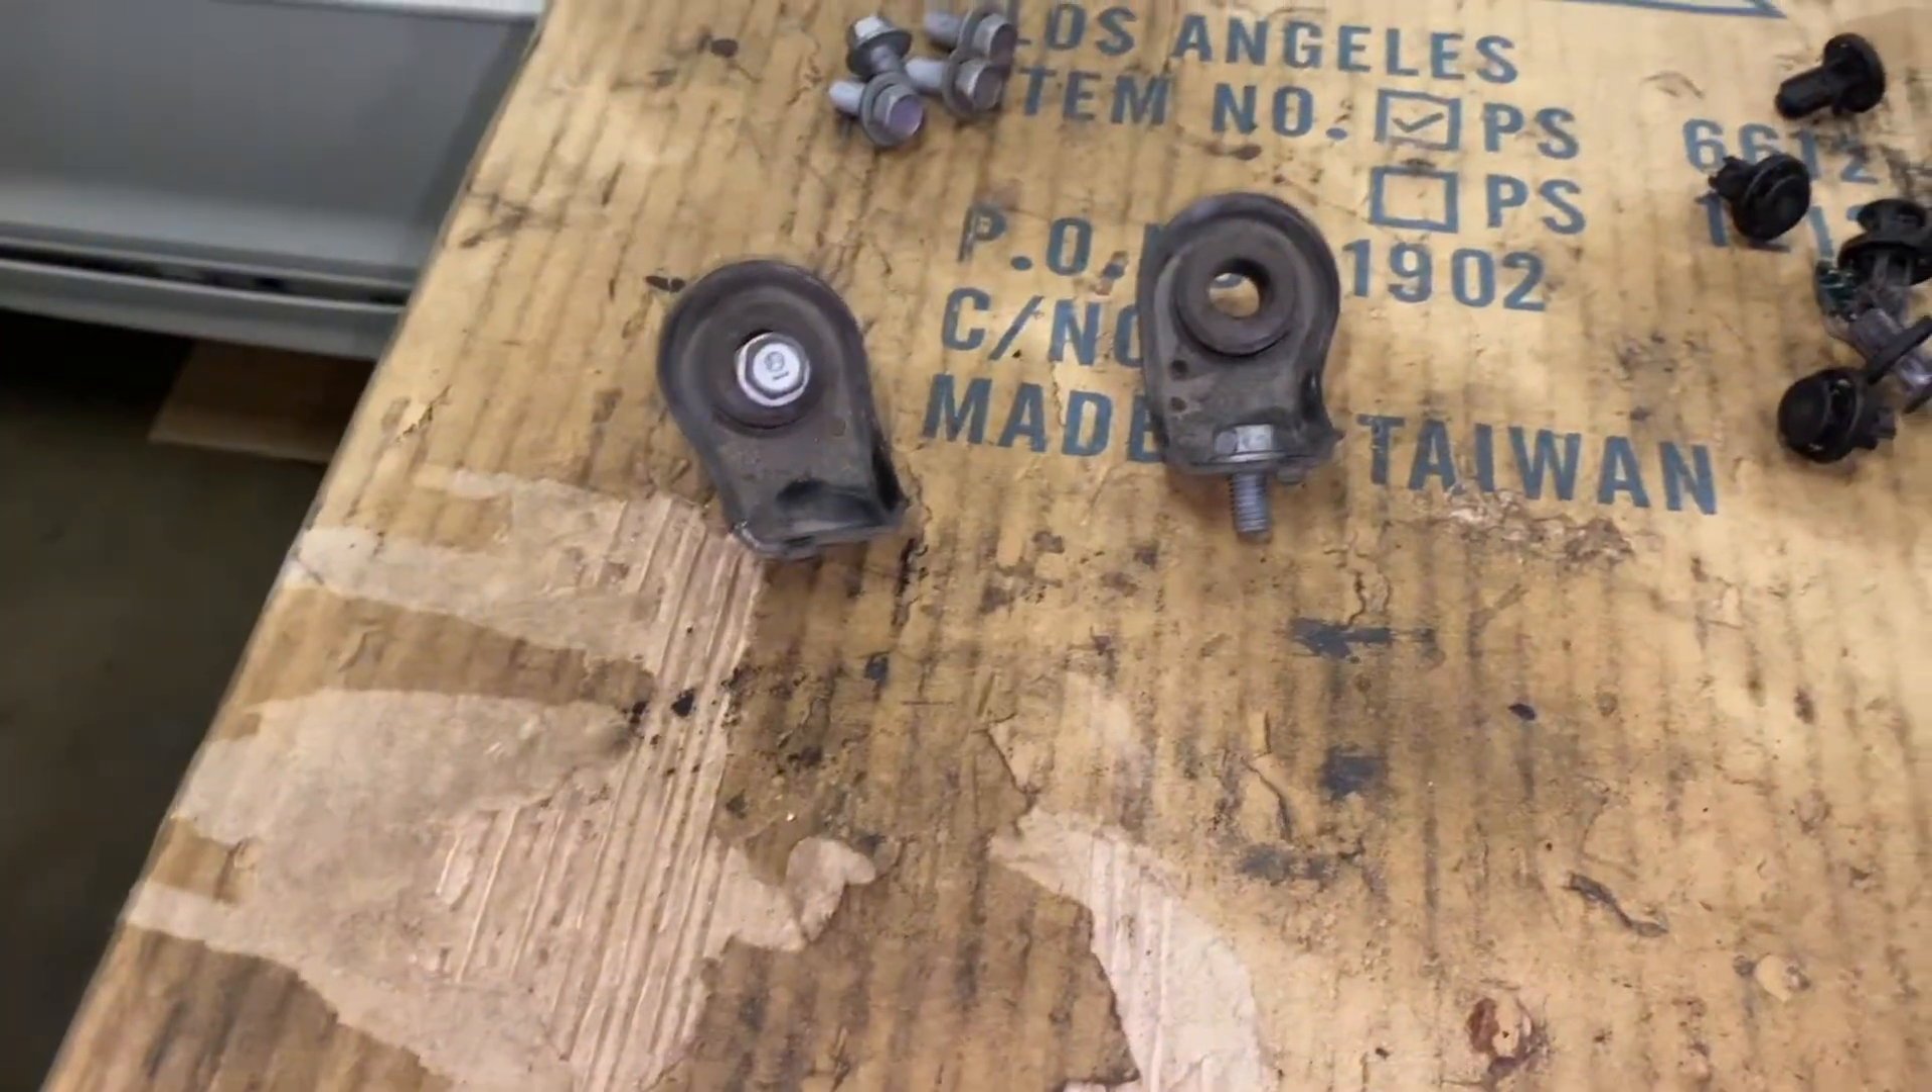Okay i got the radiator brackets off.